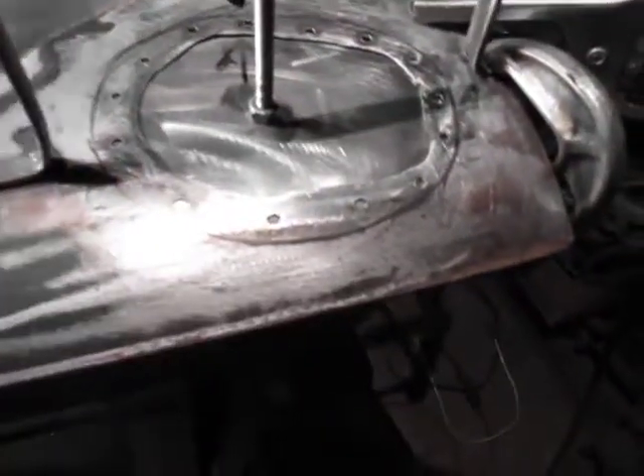I cut this big rusty hole out and I put a piece of metal underneath brand new clean metal.